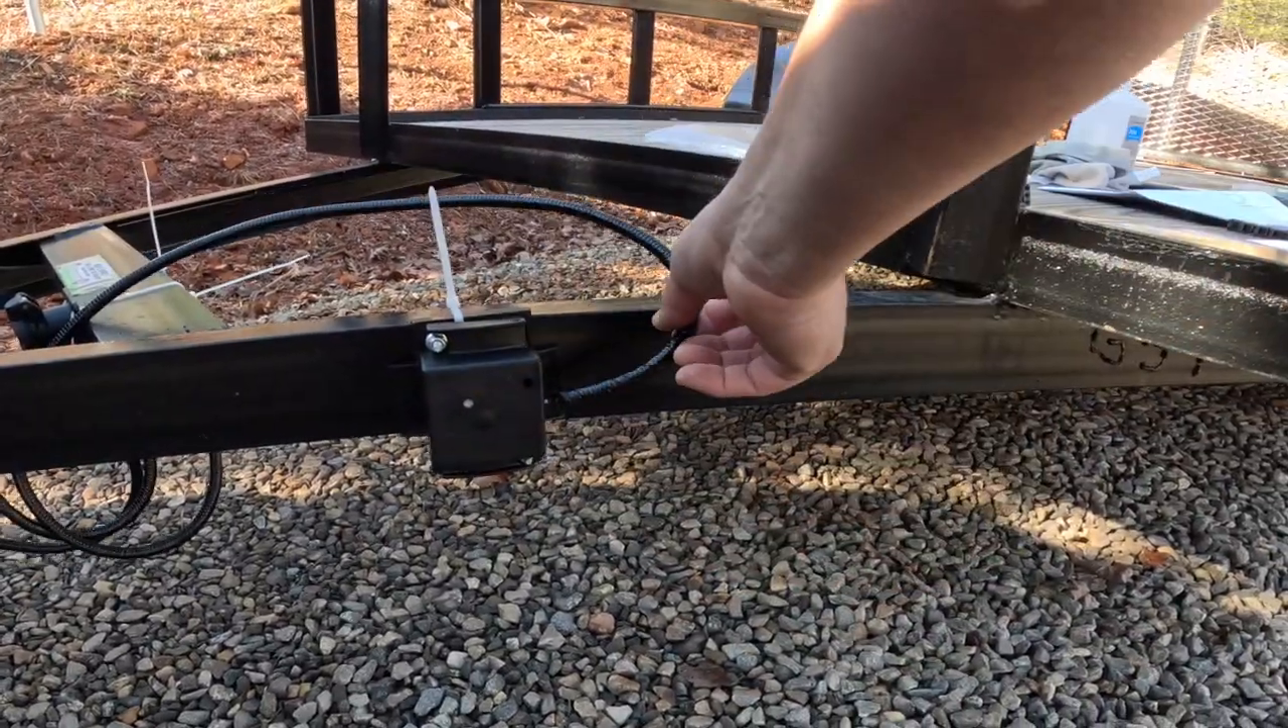I've got the sensor here one zip tie on it and I've got it connected.